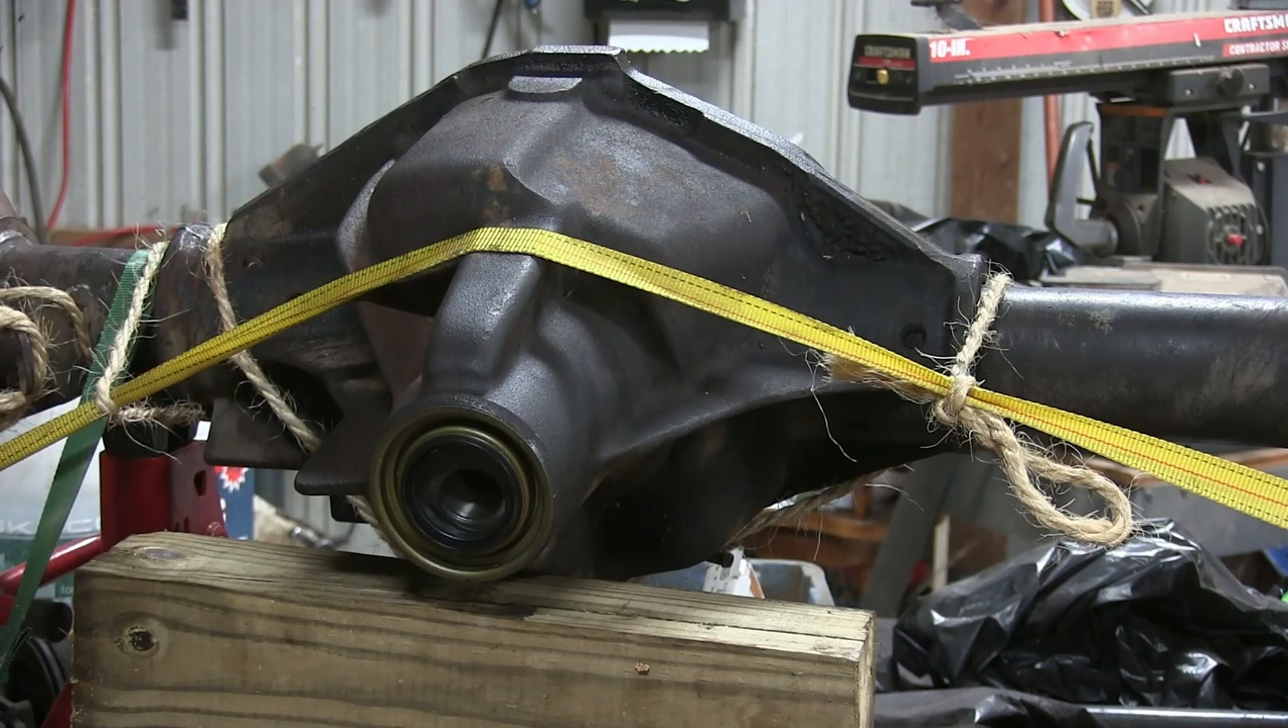Alright, I got my seal in. Got my strap put back up here so I can torque everything down.